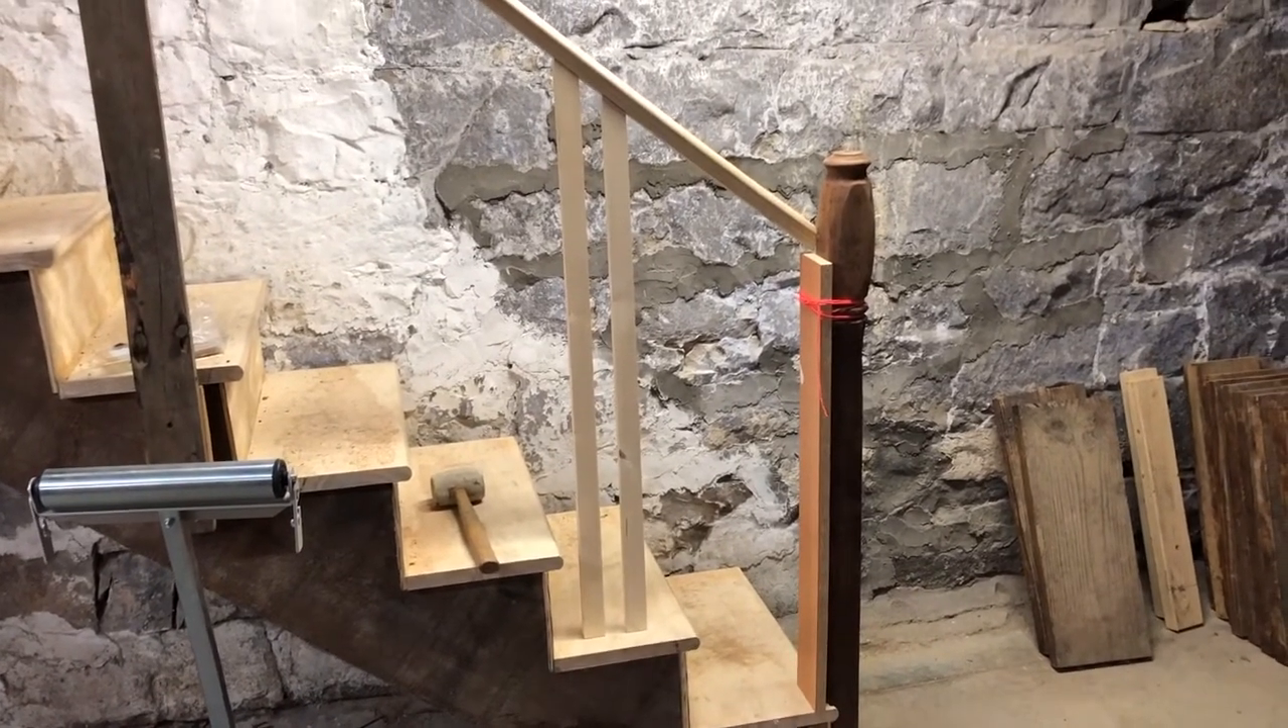So I have the top handrail in place held in place by some string some twine and I'm taking measurements on each baluster cutting each one custom and hope it'll go a little faster but they are fitting in nicely.